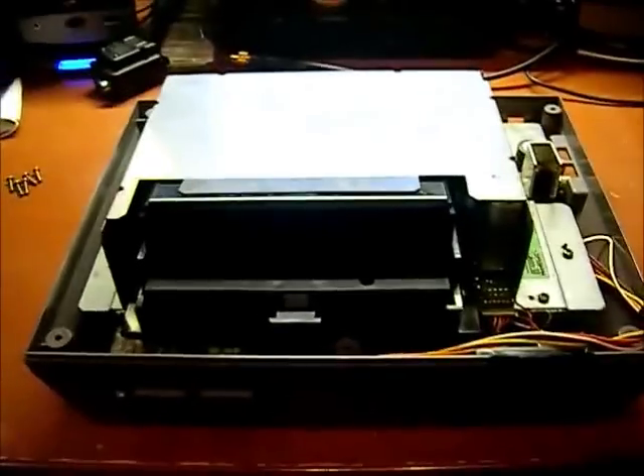Okay I've got the main shell part now I need to take off this RF shielding.